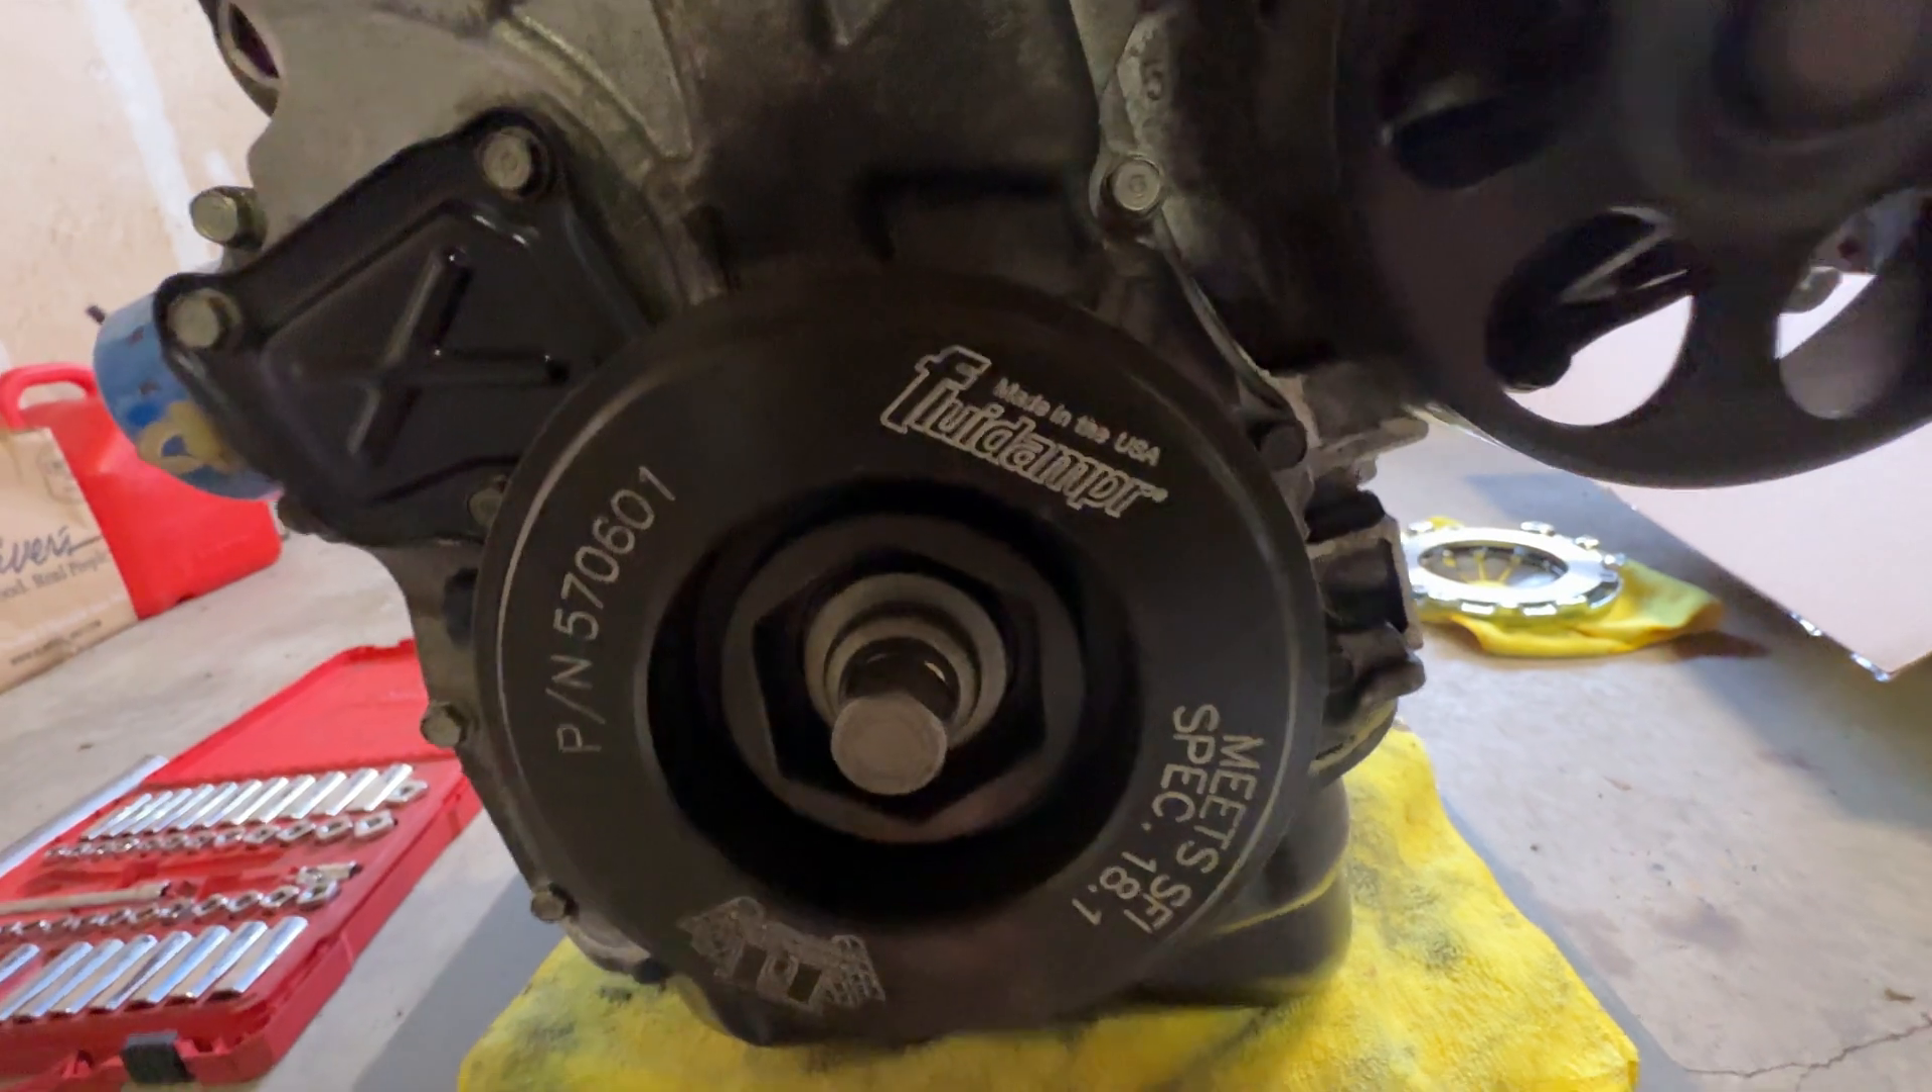We also put a fluid damper on.